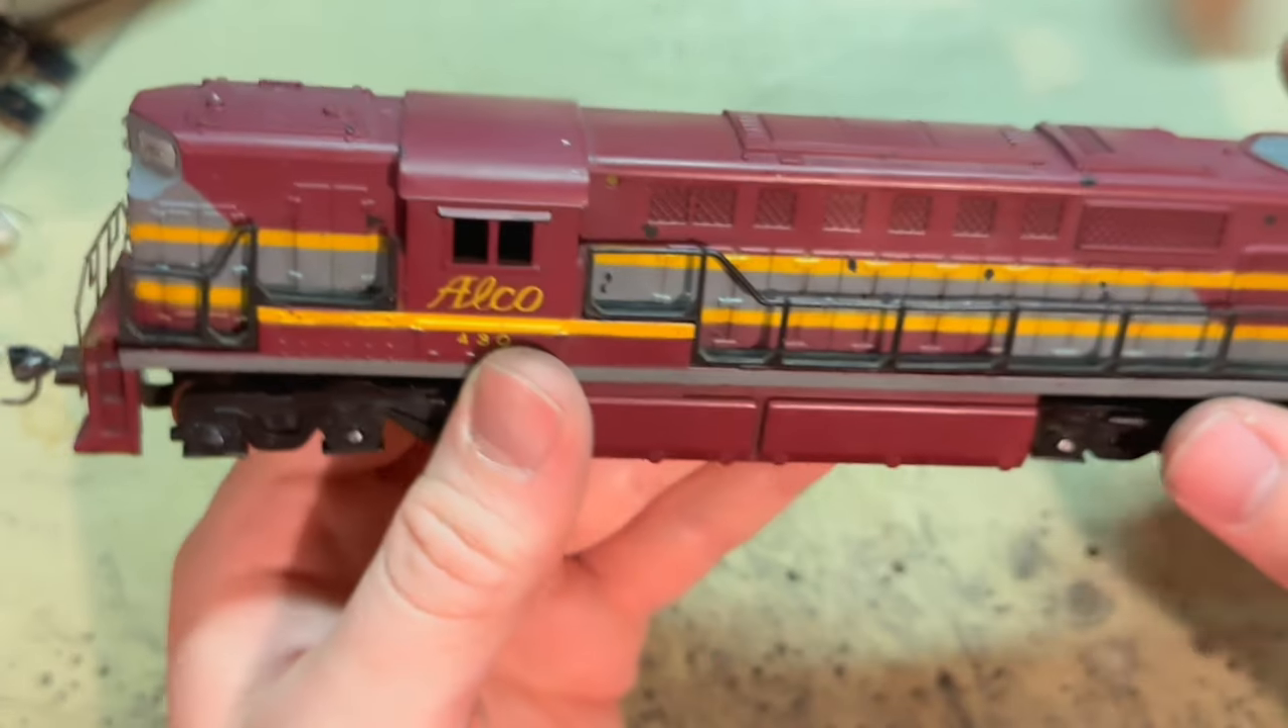The railings on here aren't really in the best of shape. But that is the reassembled model.